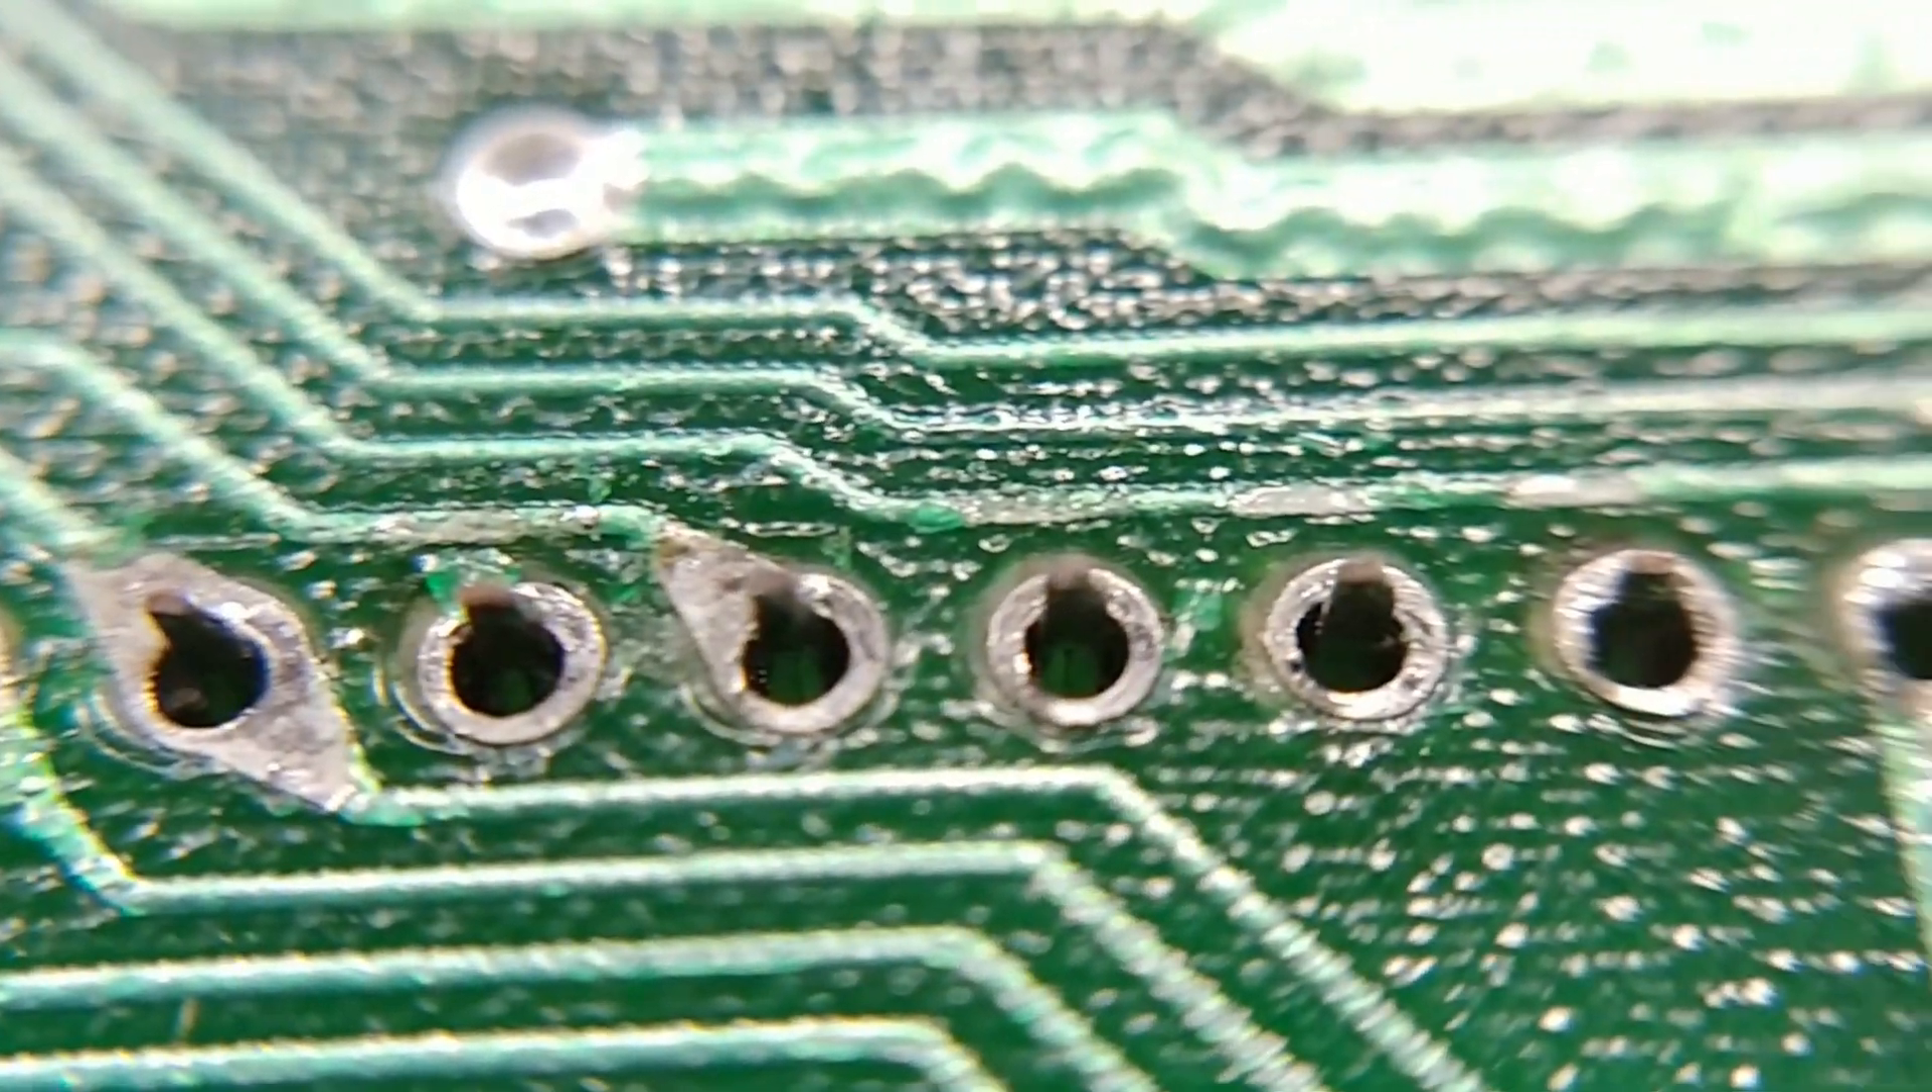A little macro action shows that we've done a pretty good job of desoldering all those pins.